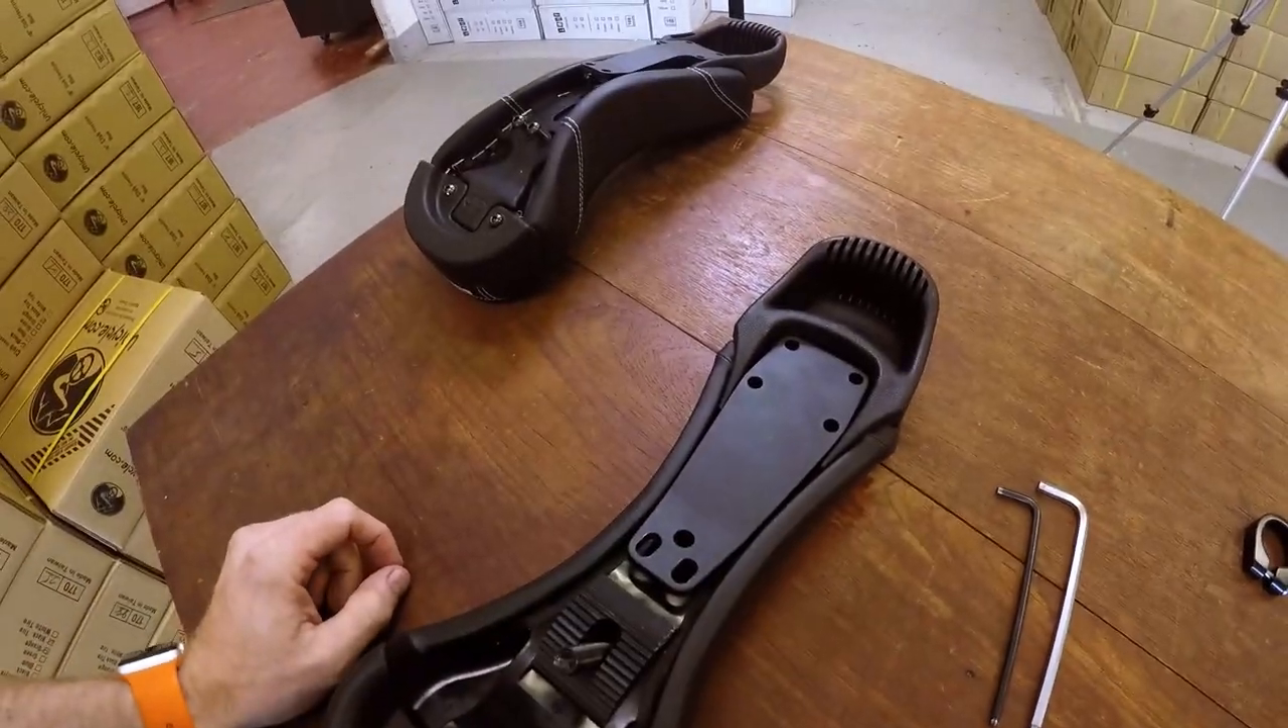Obviously this stiffener plate fits the Chris Home saddle perfectly so you can put them side by side you can see them too.